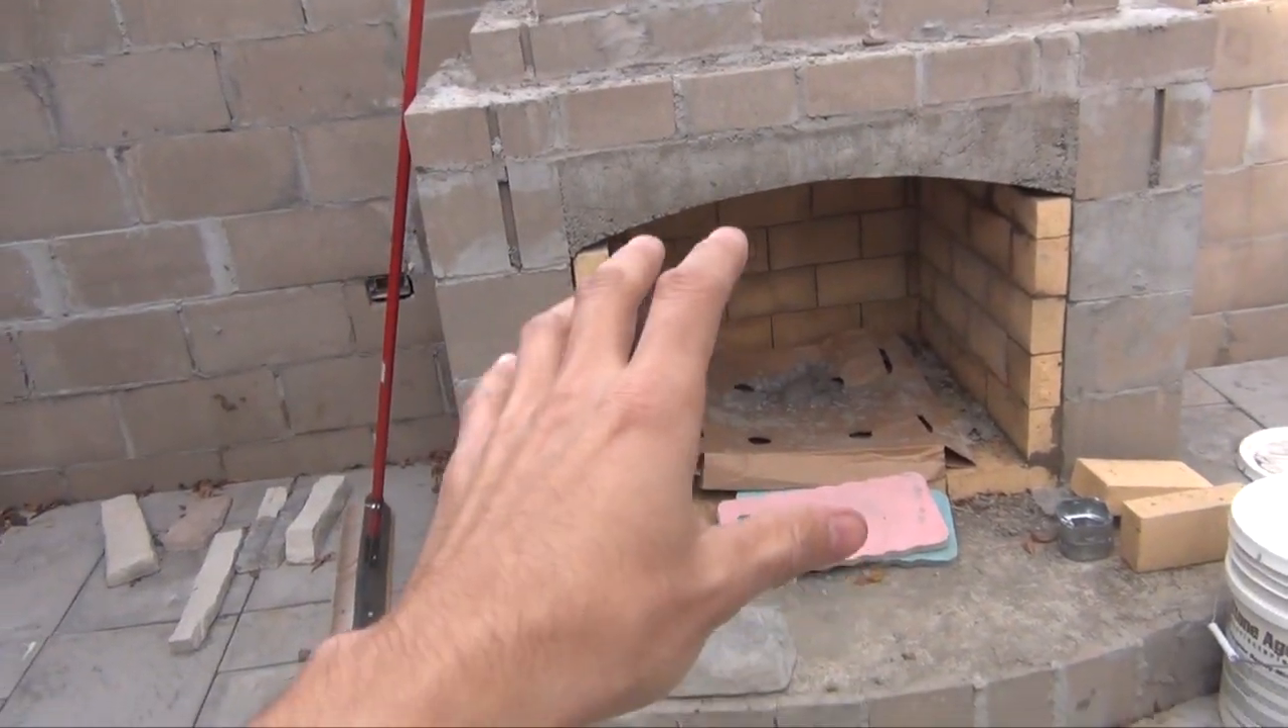So I have all the firebrick installed and I'm ready to go to start building up the chimney.